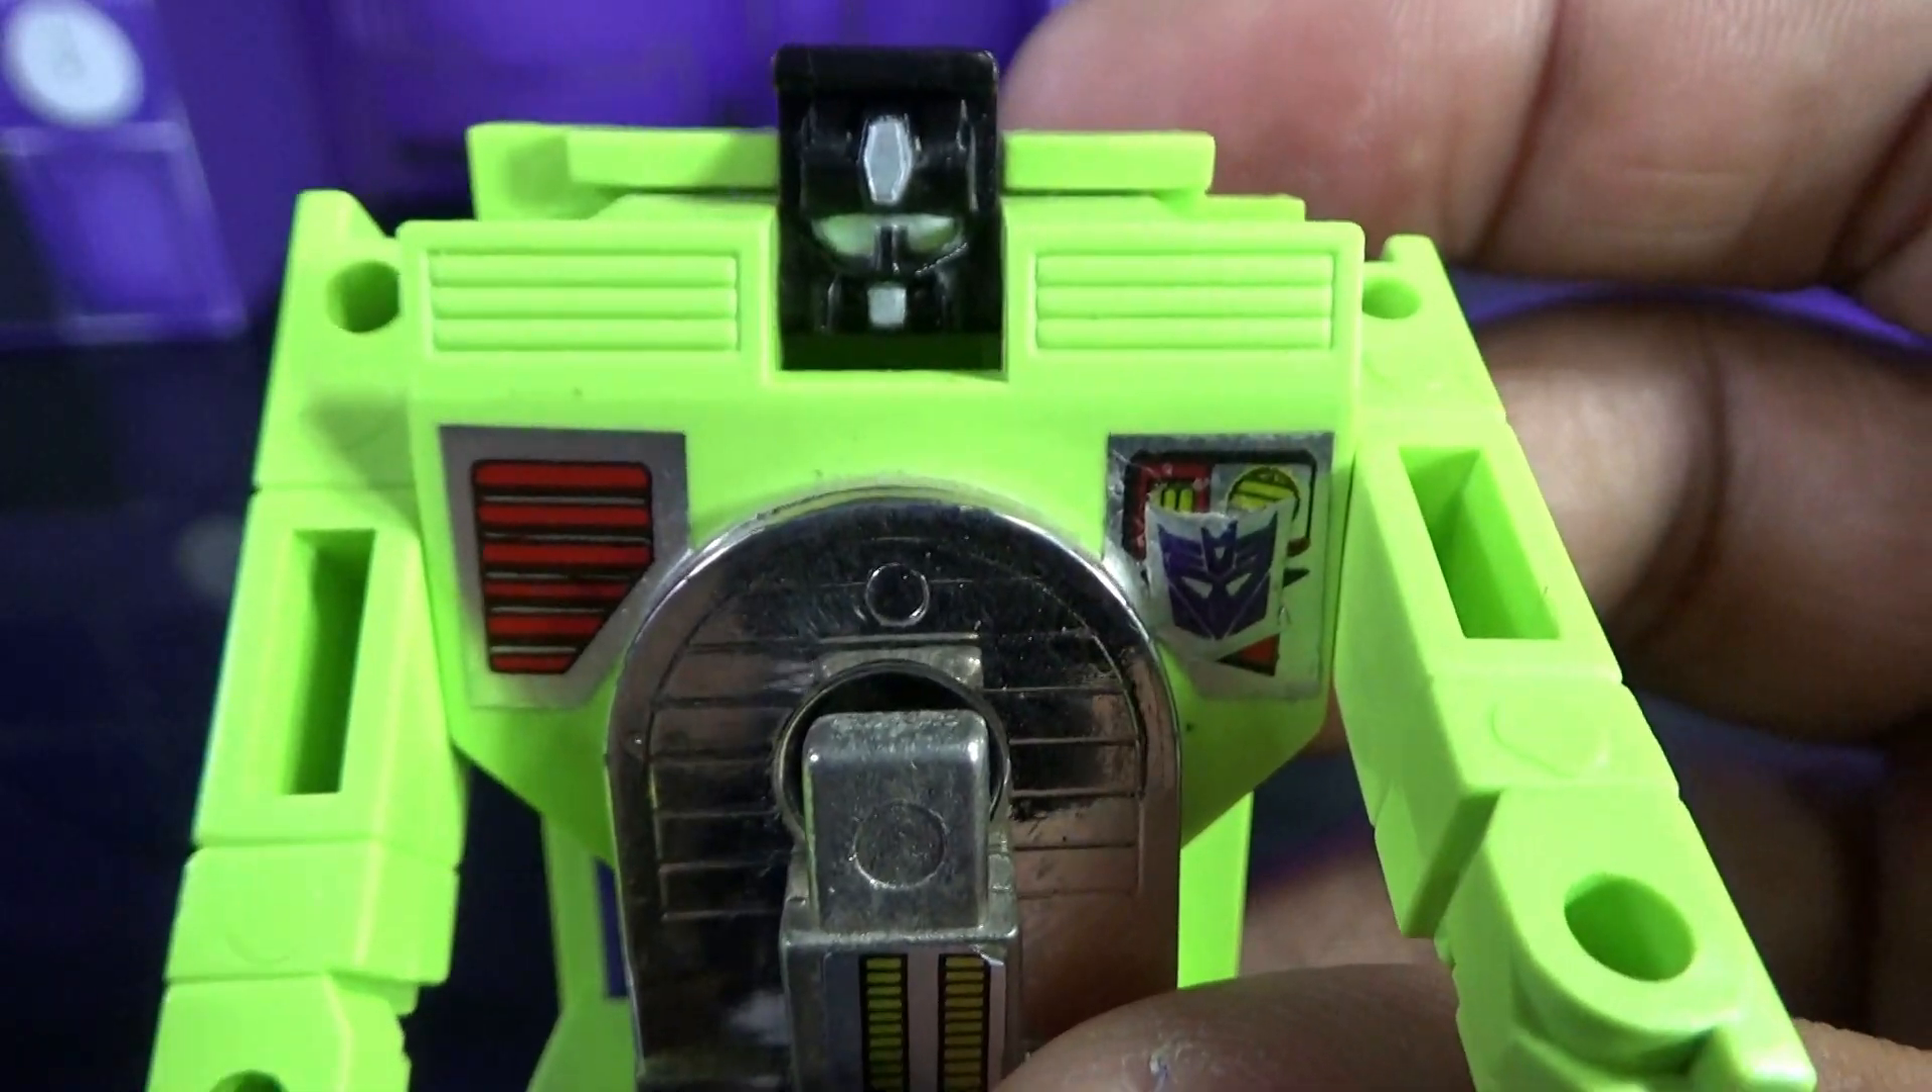His head really doesn't clear his shoulder blocks that well.